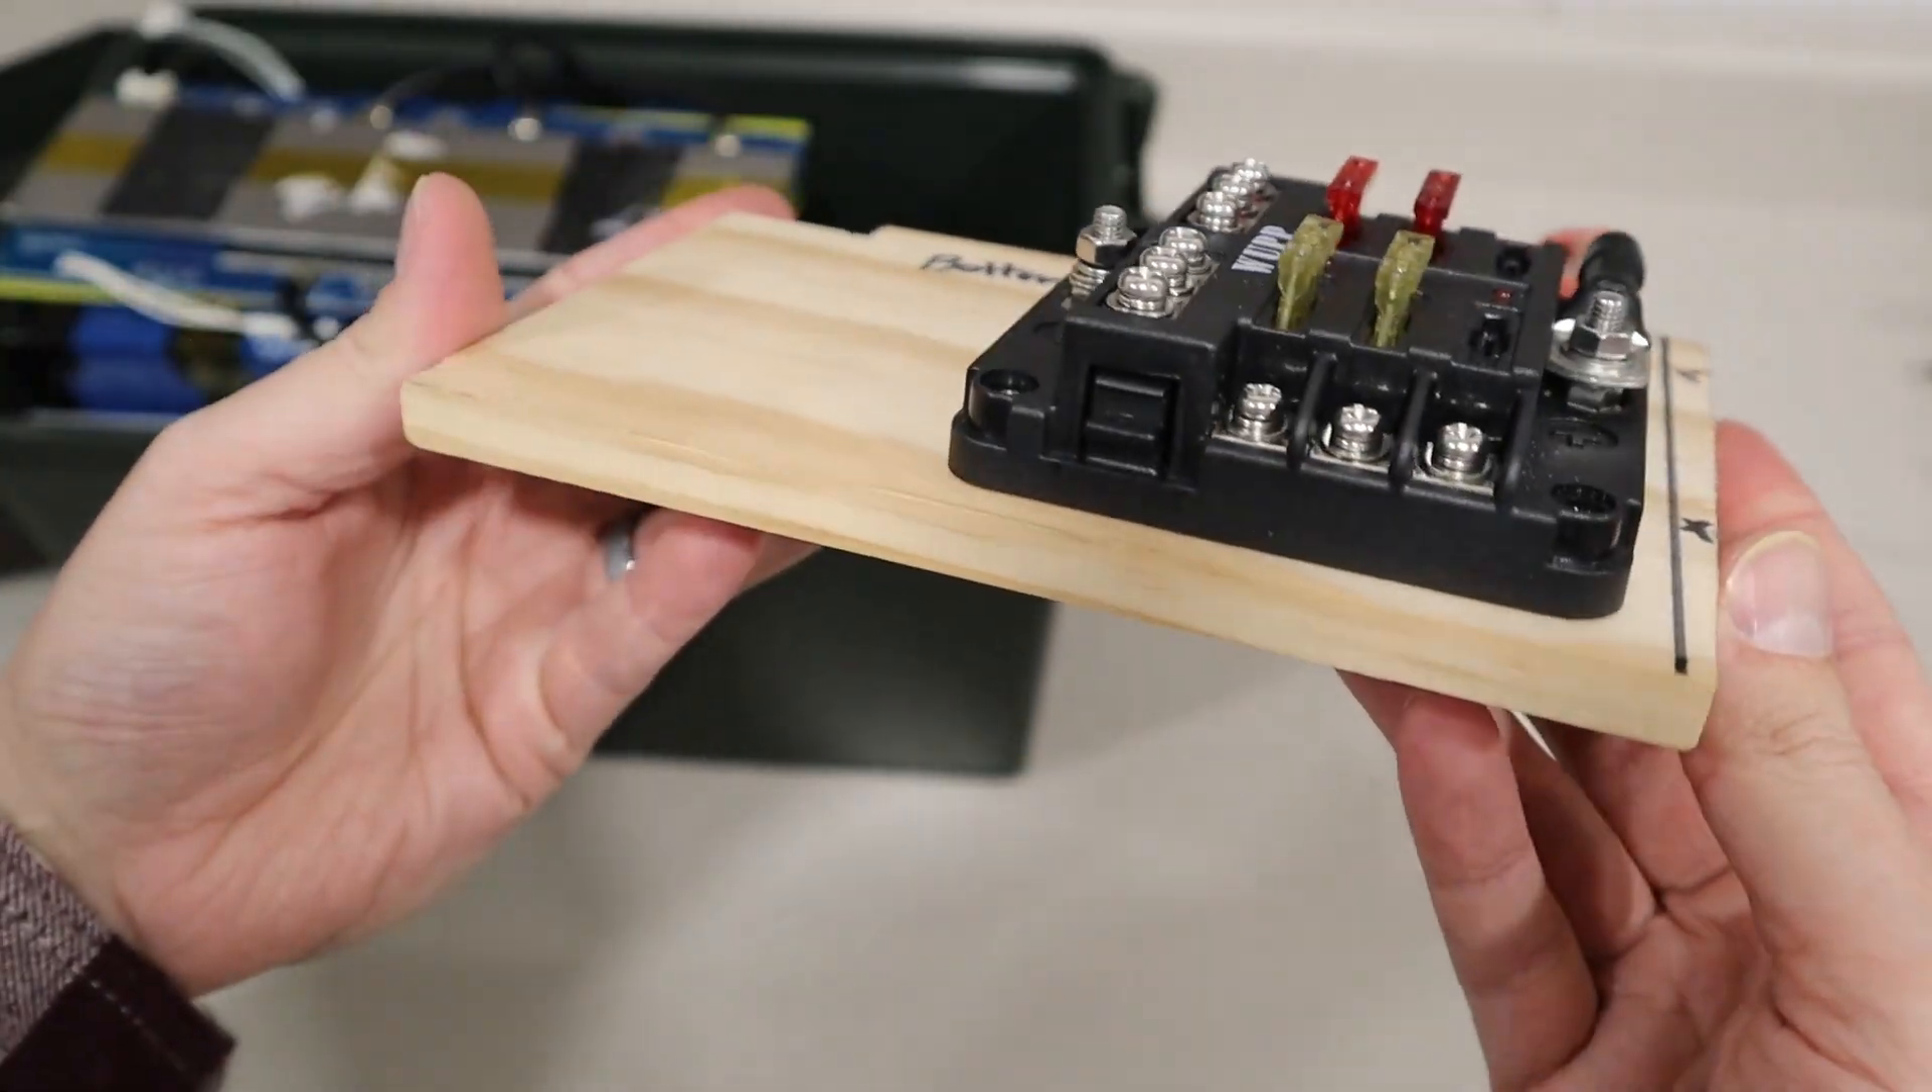I've gone ahead and cut out this piece of board and mounted my fuse block to it.